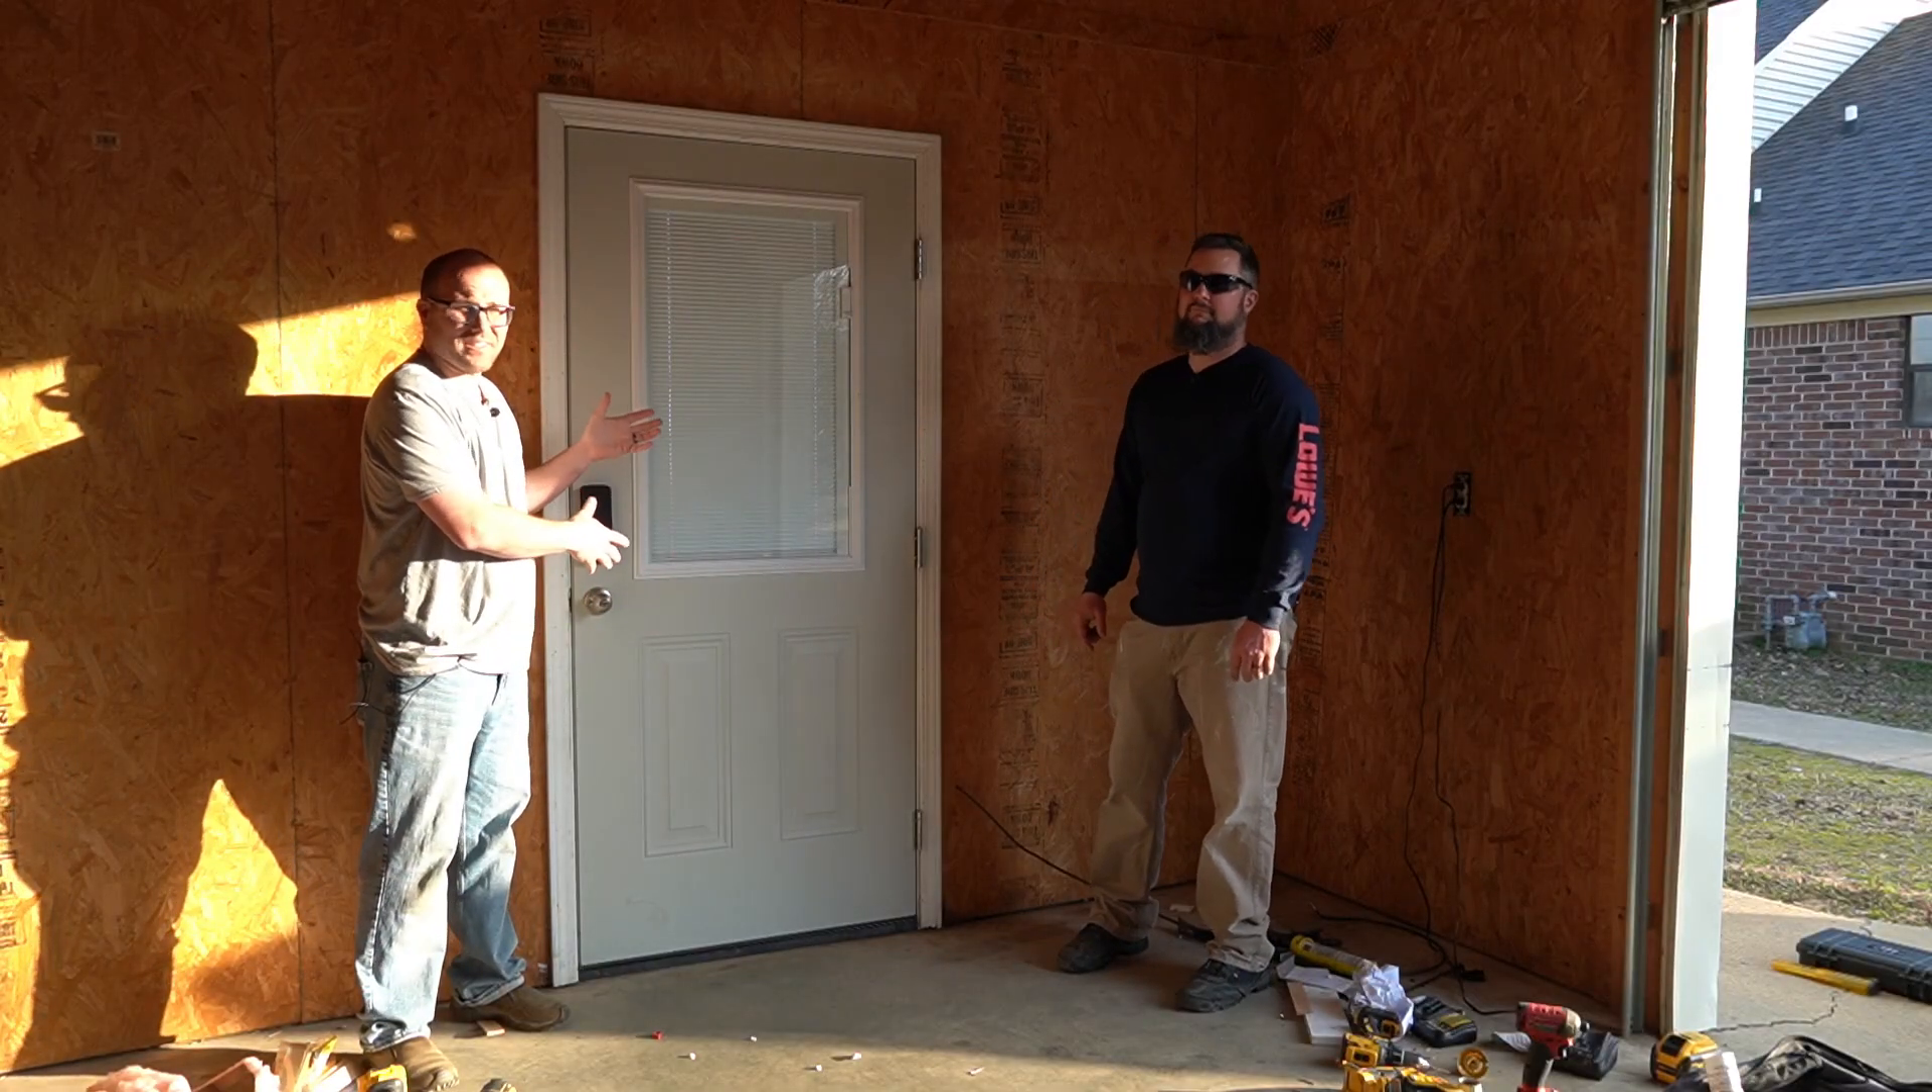Mark got this door installed.